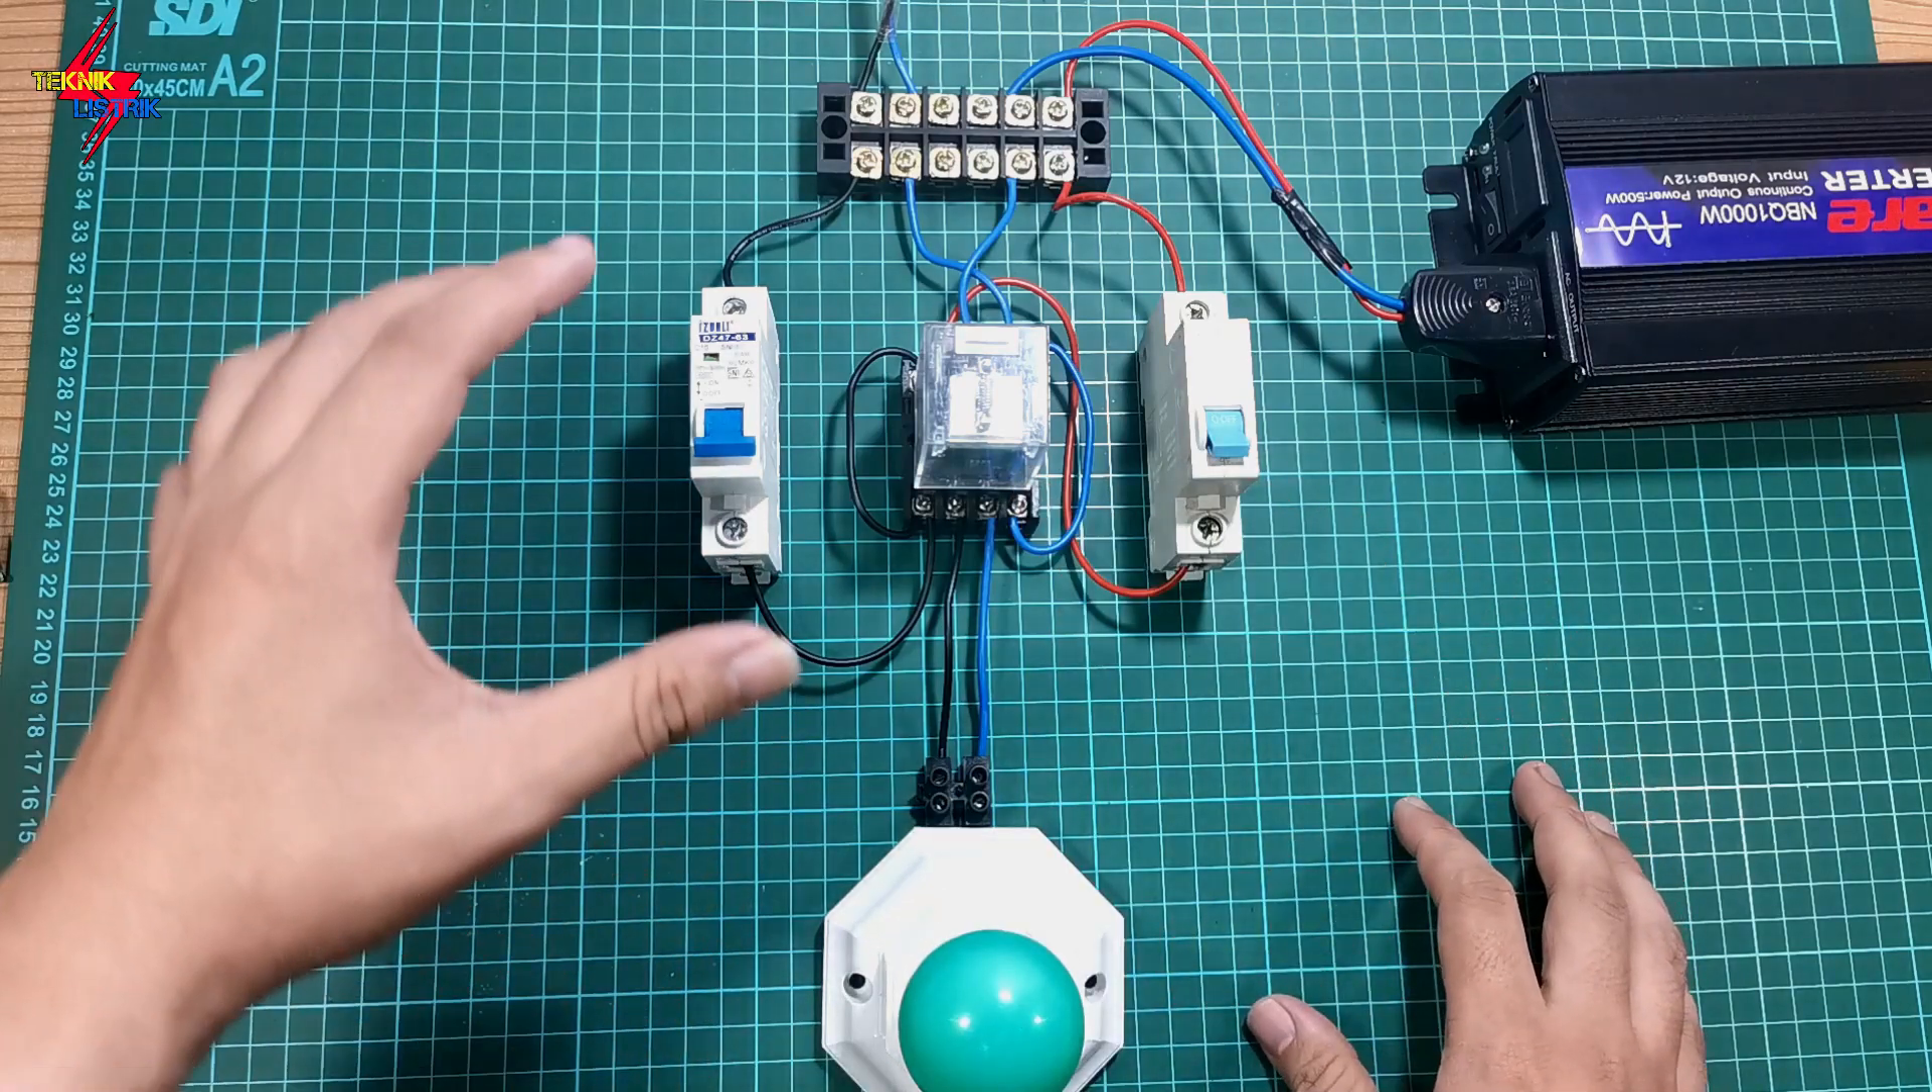Untuk relay-nya sudah saya pasang ya.